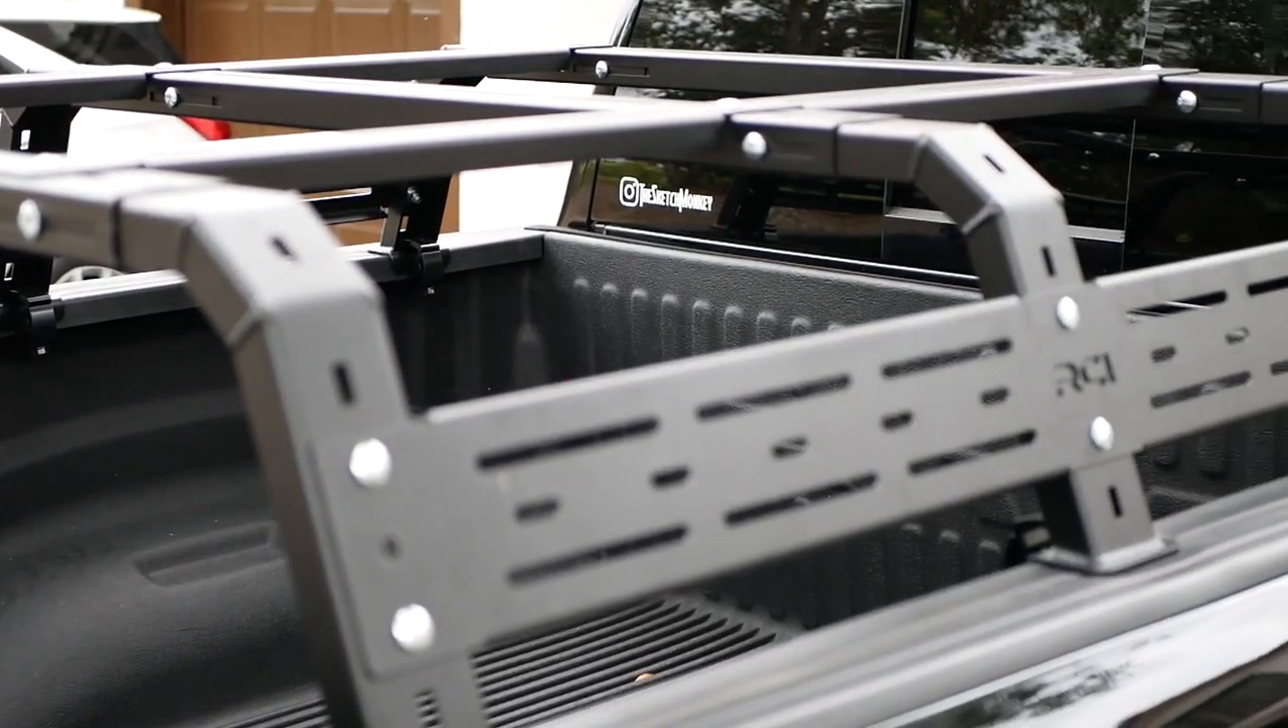So this is the end result of what the bed rack looks like.